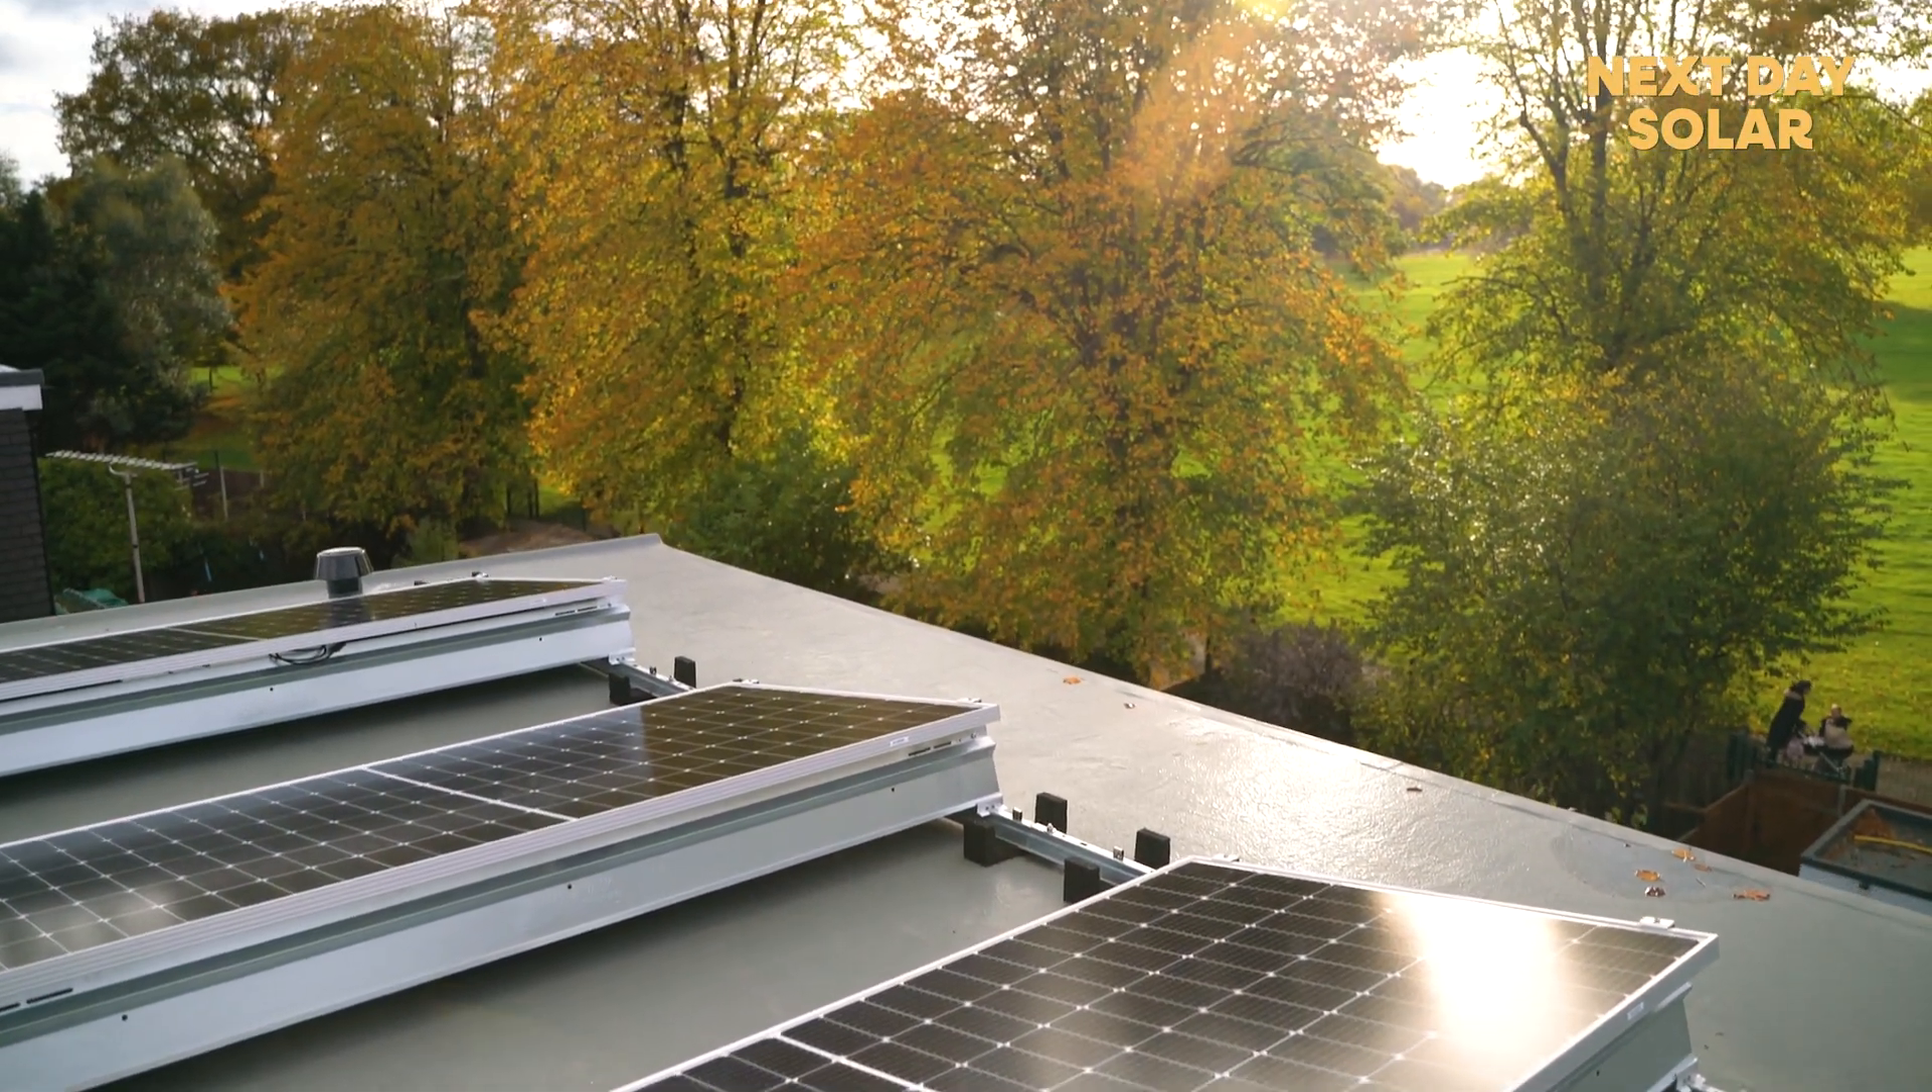The panels are already installed on the flat roof here, ballasted, everything is mounted.